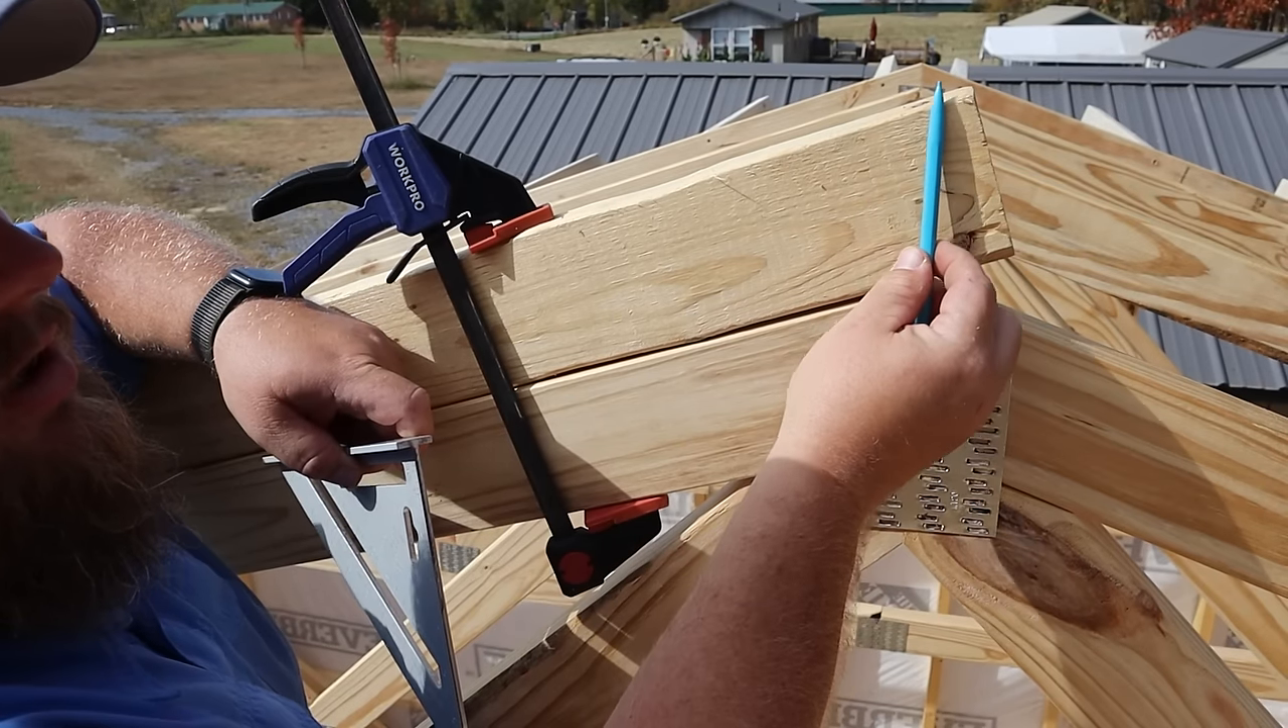This top two by four is clamped in place it is overhanging here.